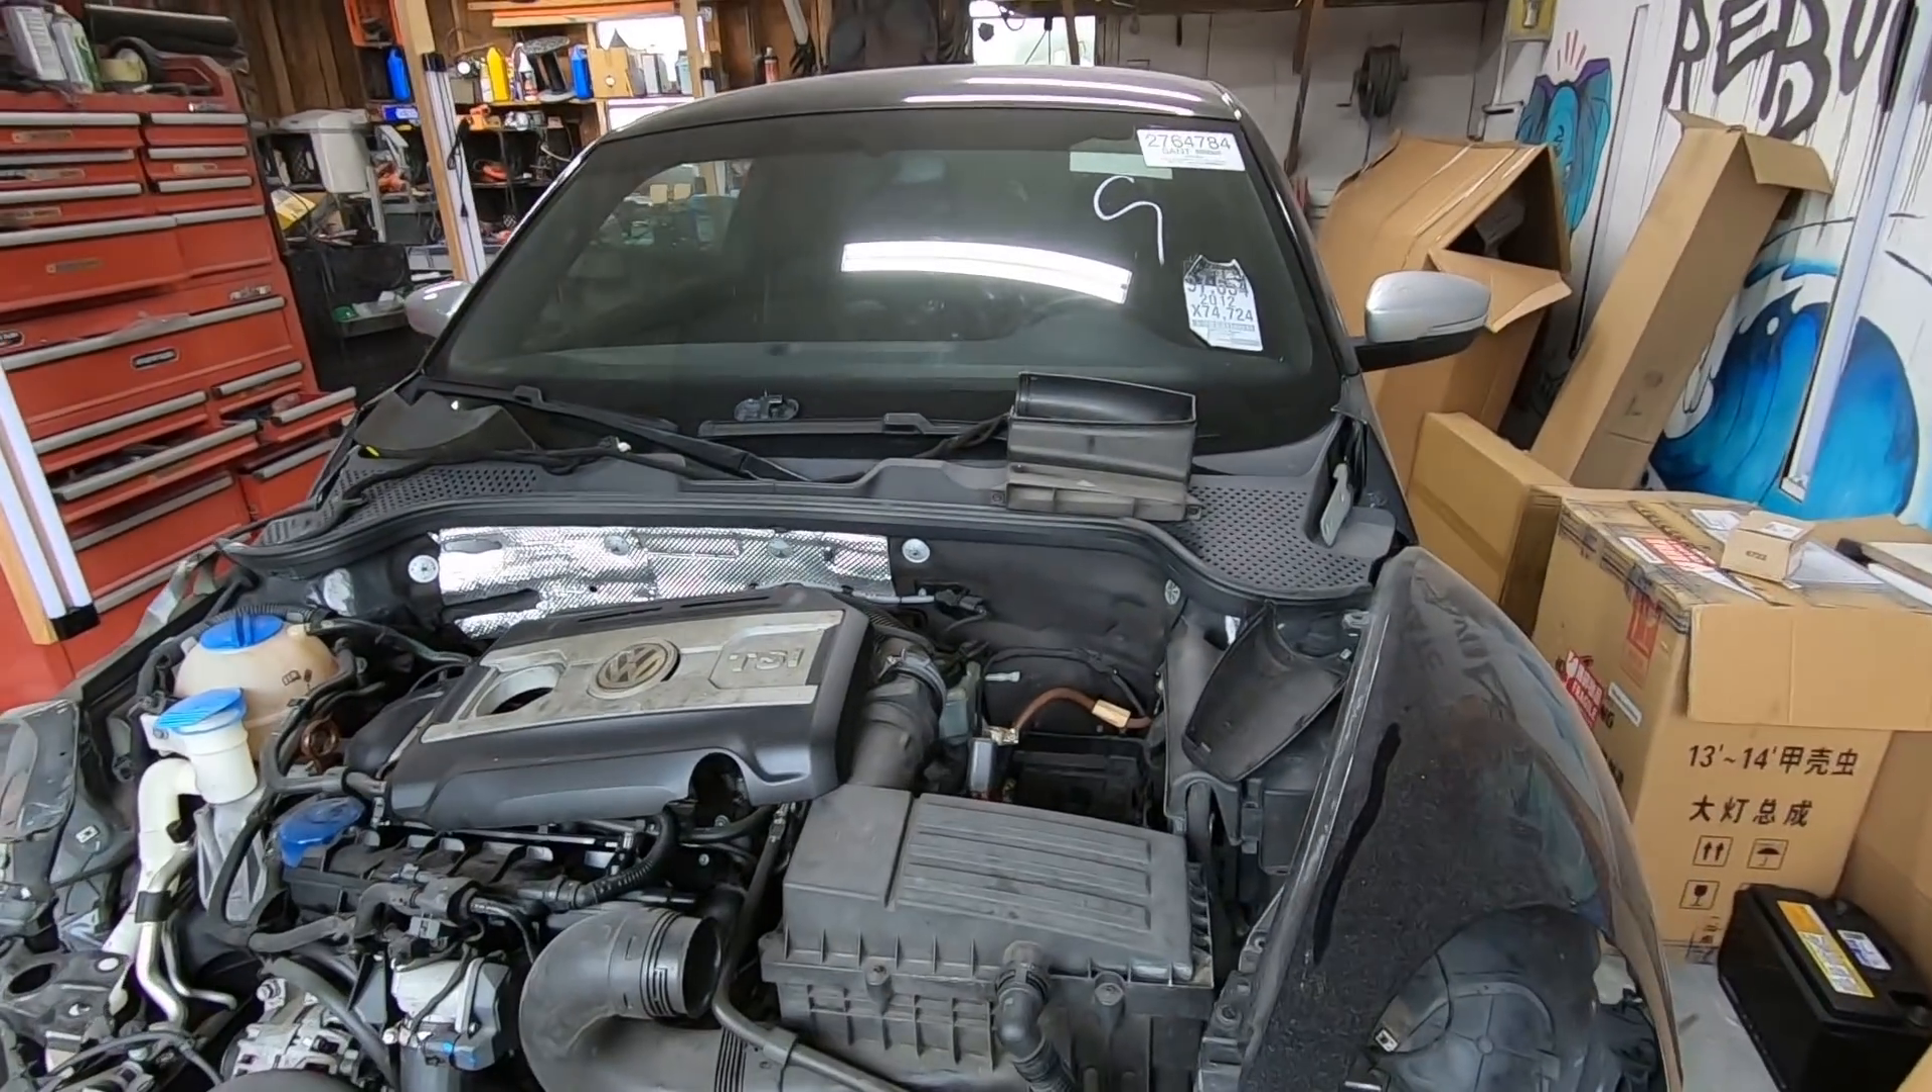It's still a non-running Volkswagen Beetle that's halfway torn apart.